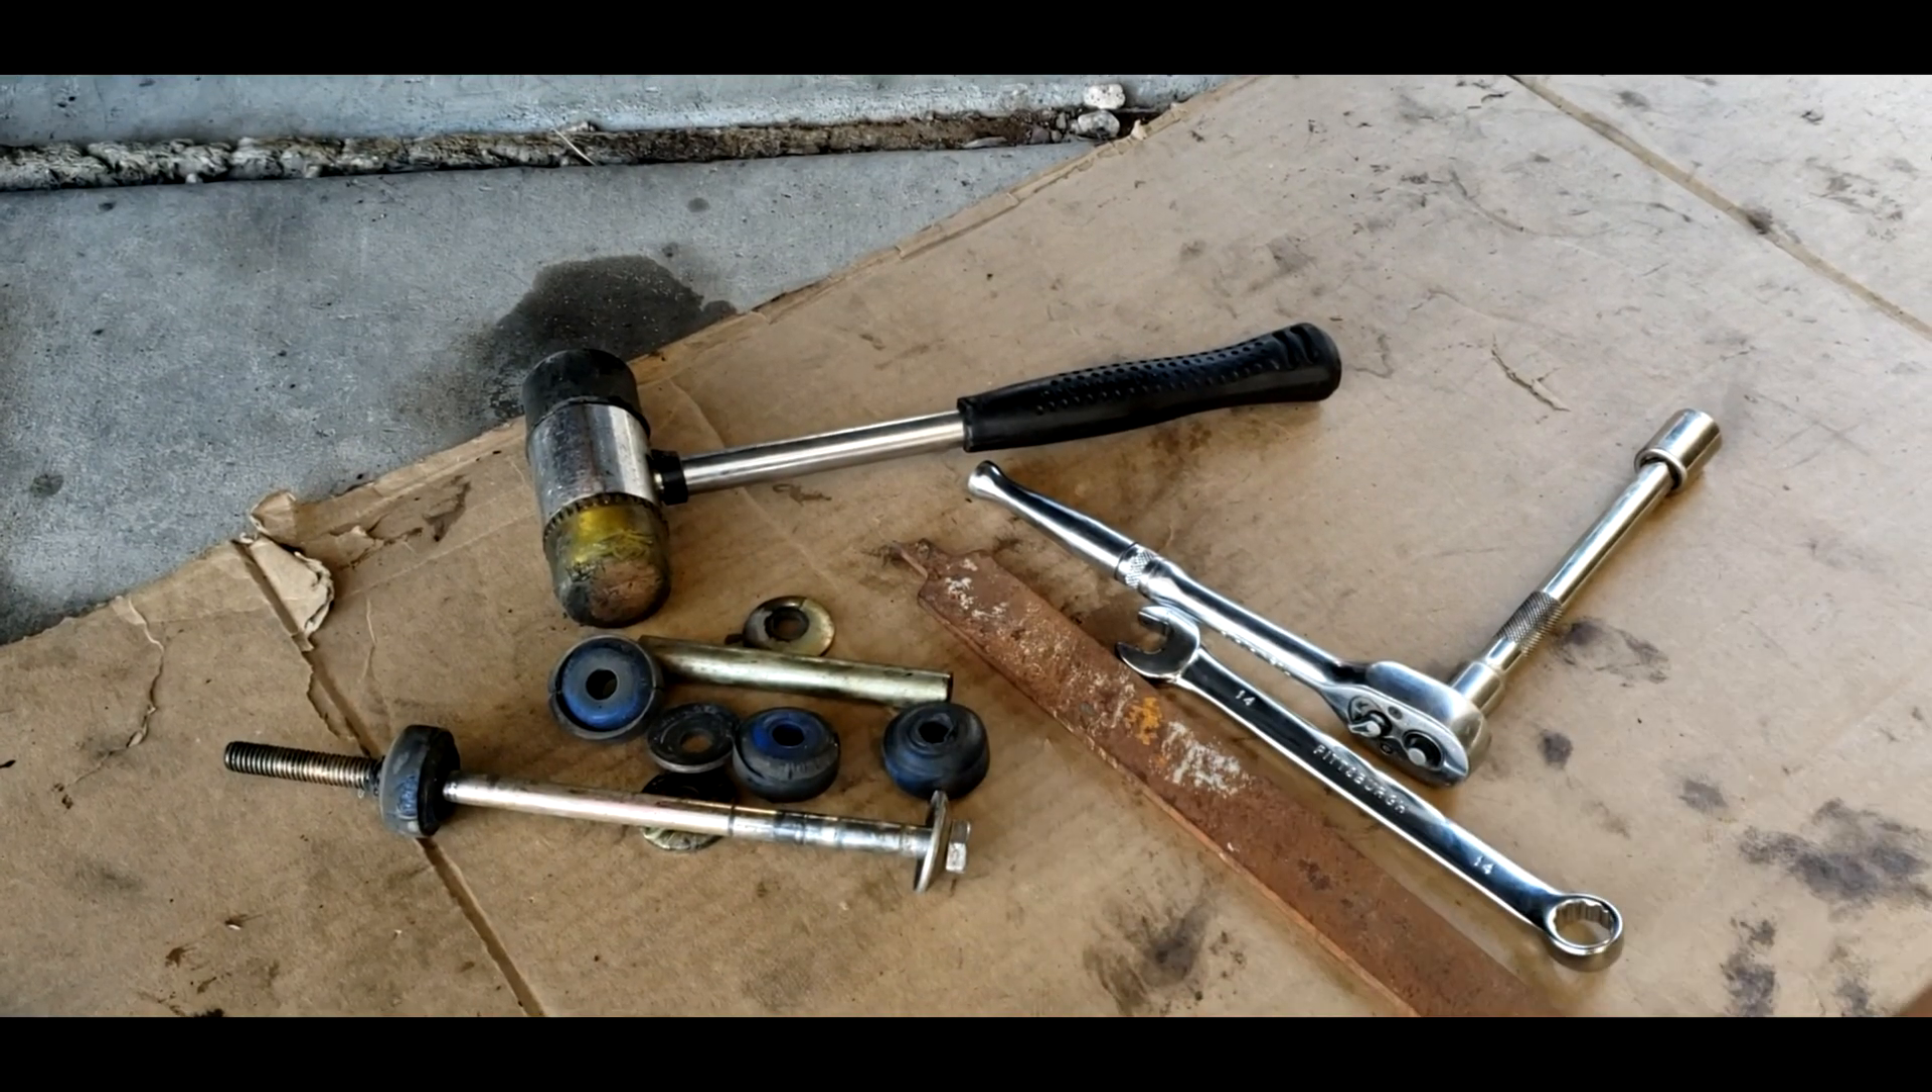There is the sway bar end link all removed.